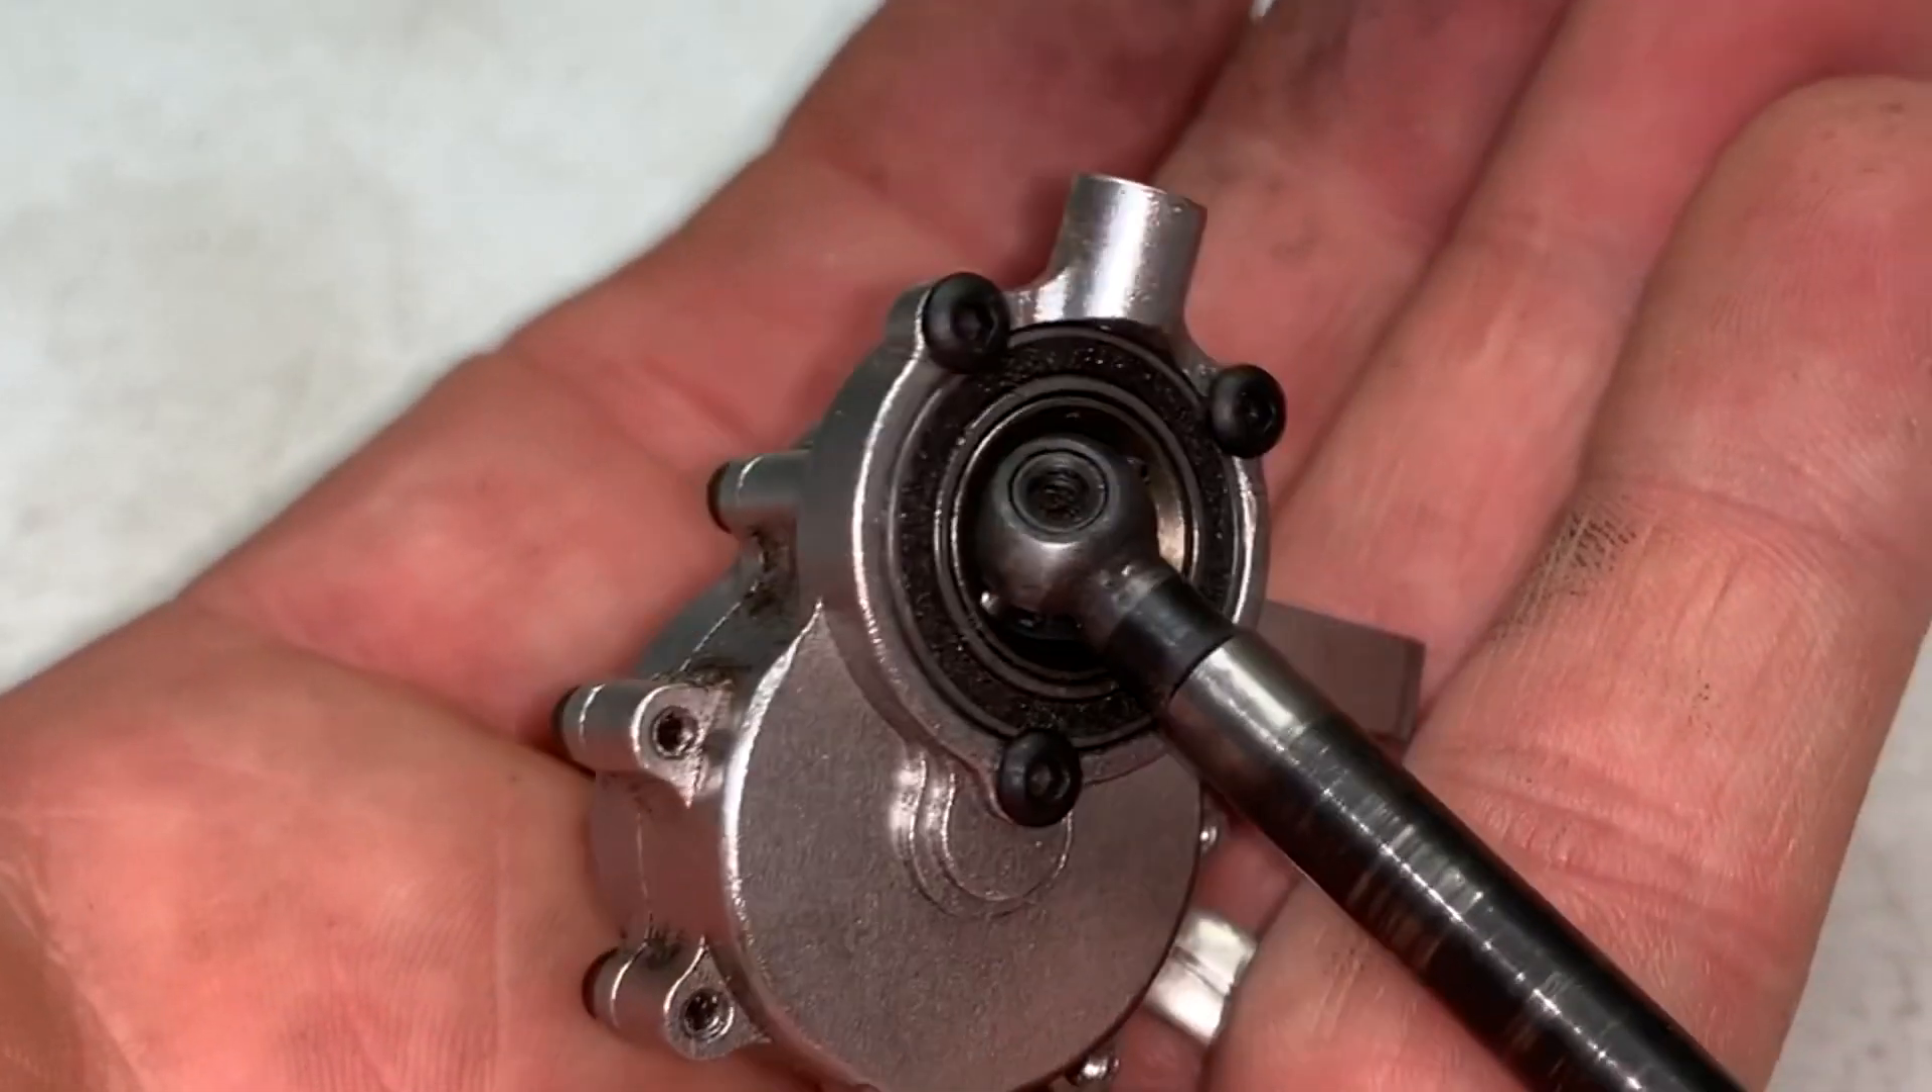With the bolts back in everything is pretty much locked into place now.